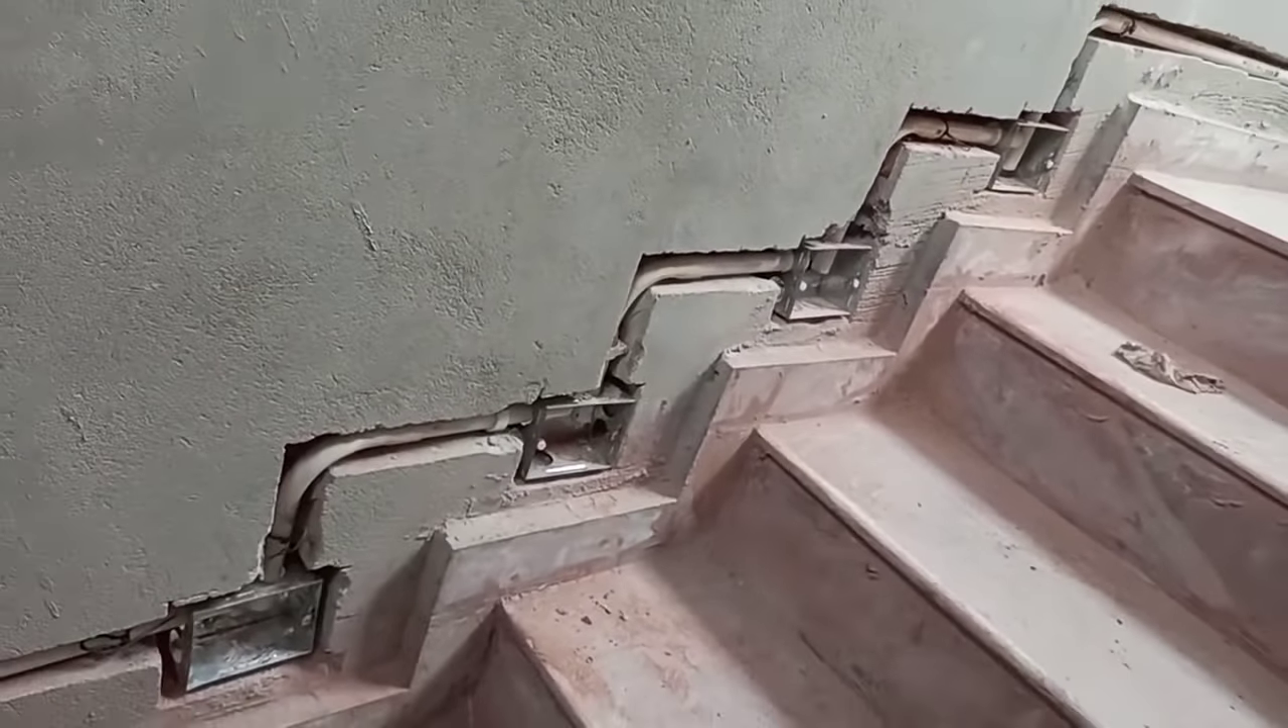एक box से दूसरे box दूसरे box से तिसरे box सभी step पे हमारा looping हो गया है।